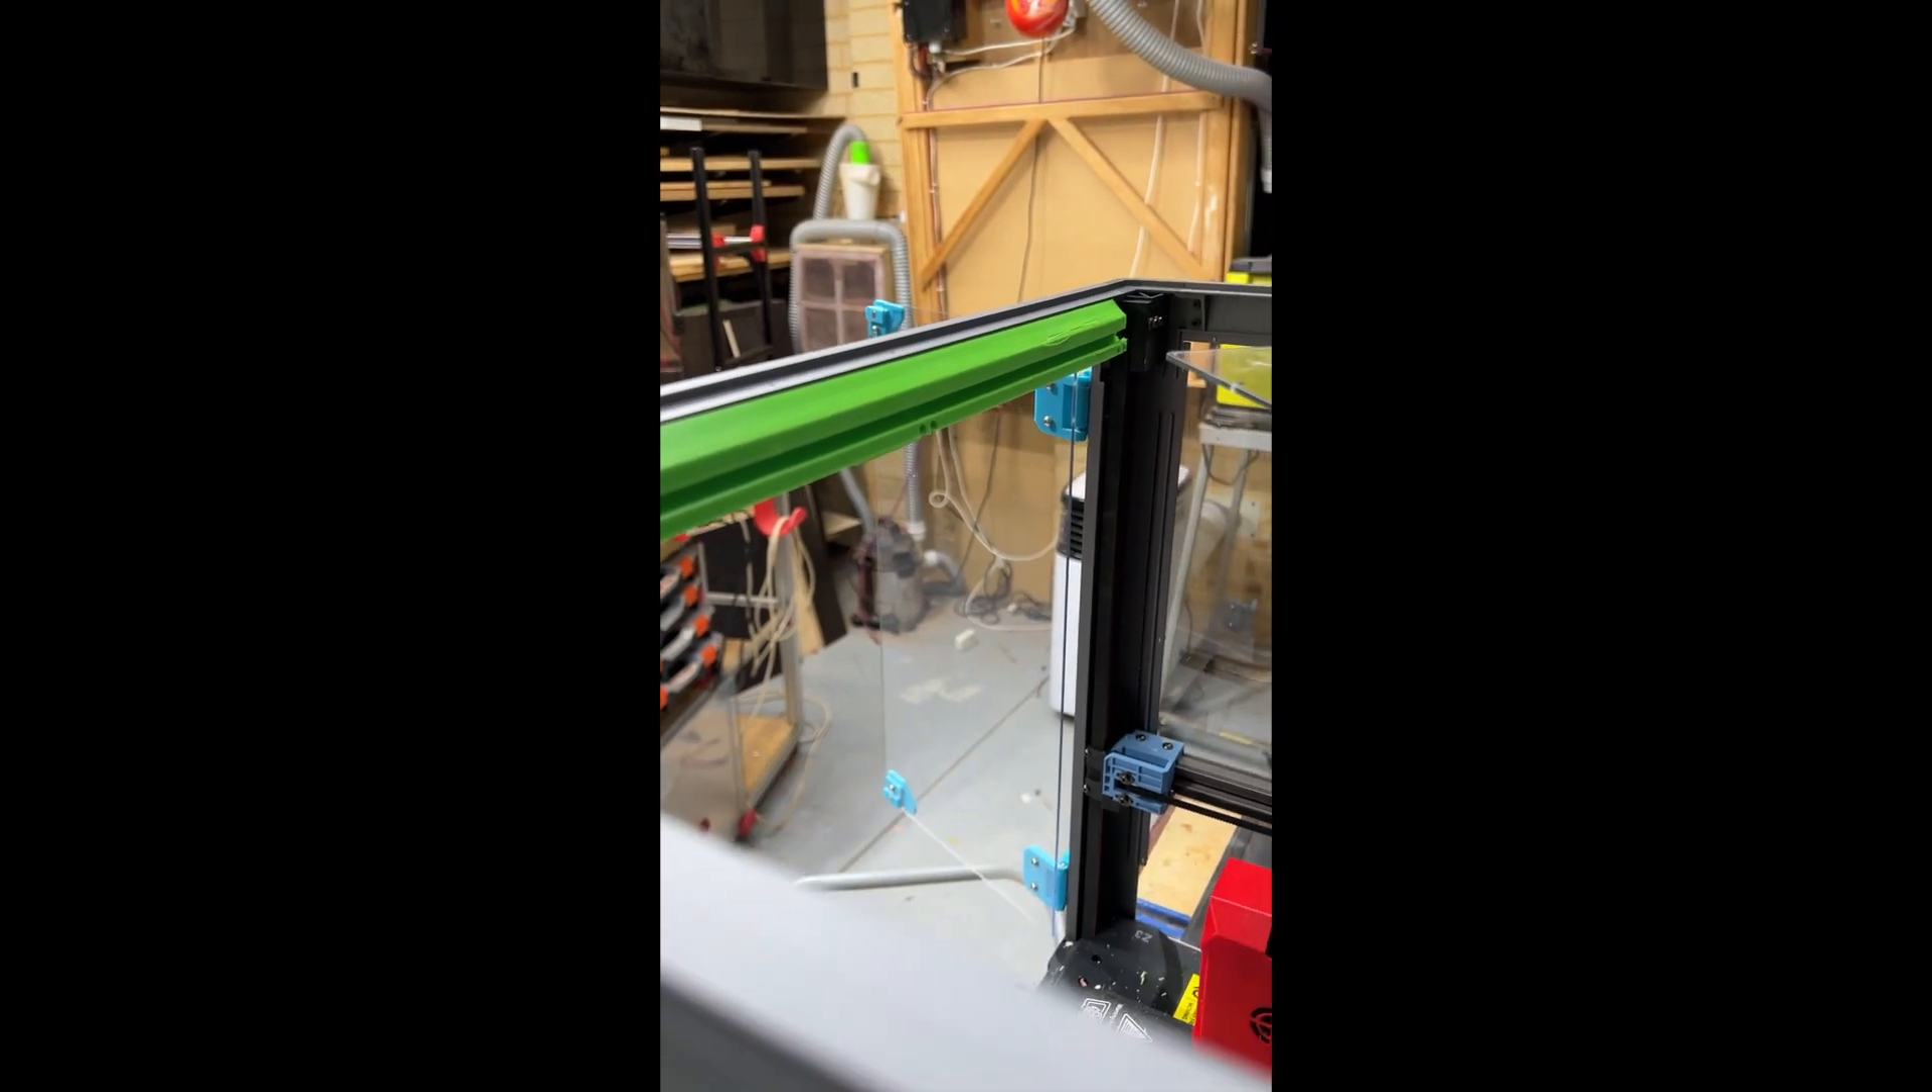Here you can see in vivid green my current top bar fitted.